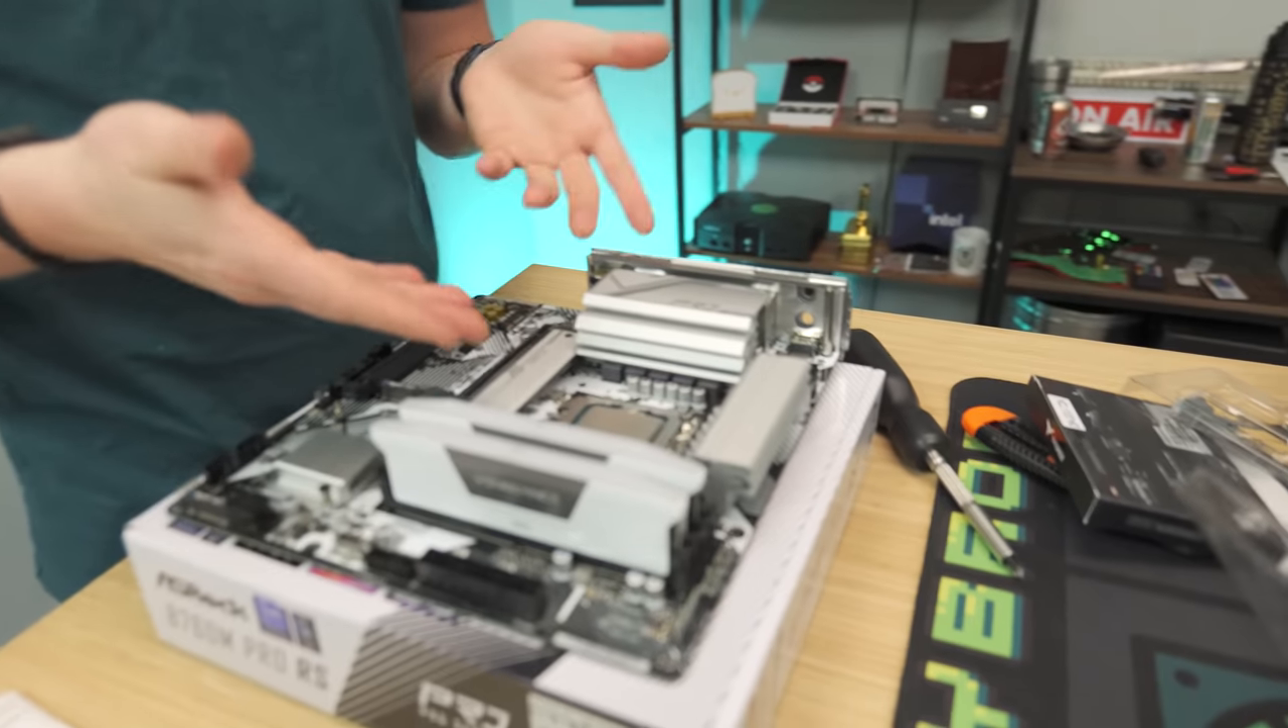We have our CPU, and this is basically almost a working PC, but now we got to cool this CPU.